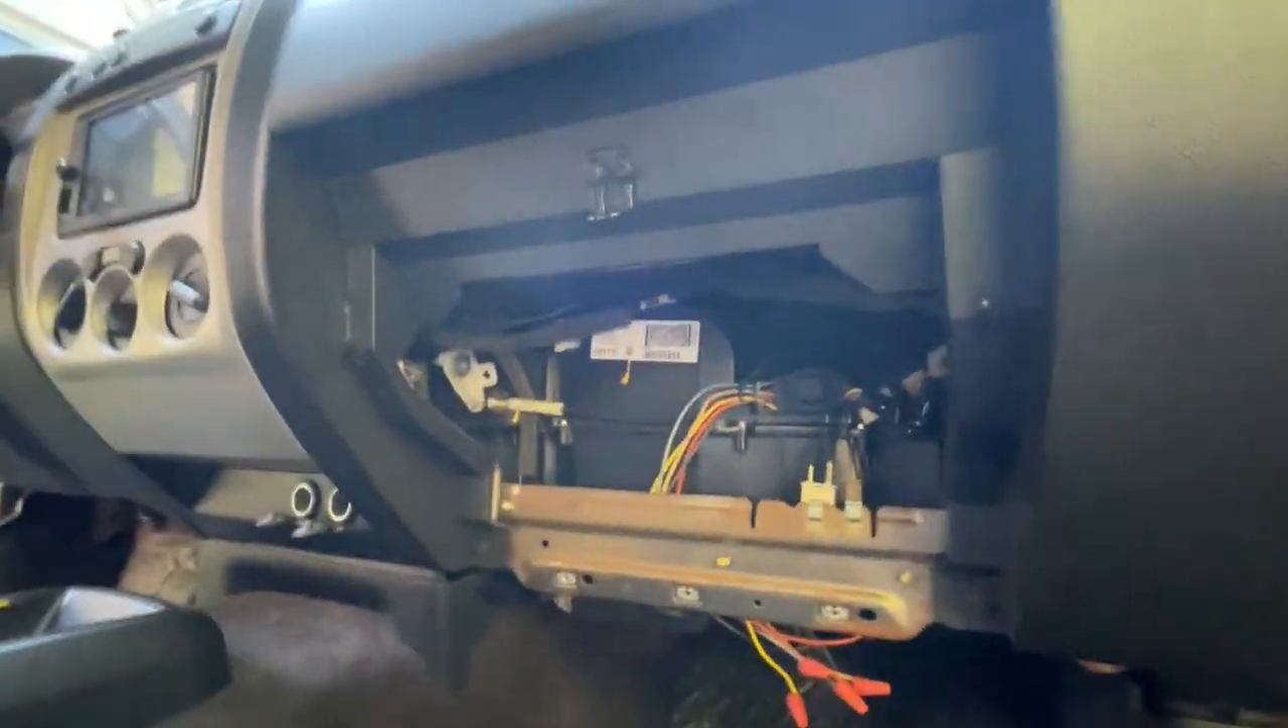So I've already taken the glove box off here.